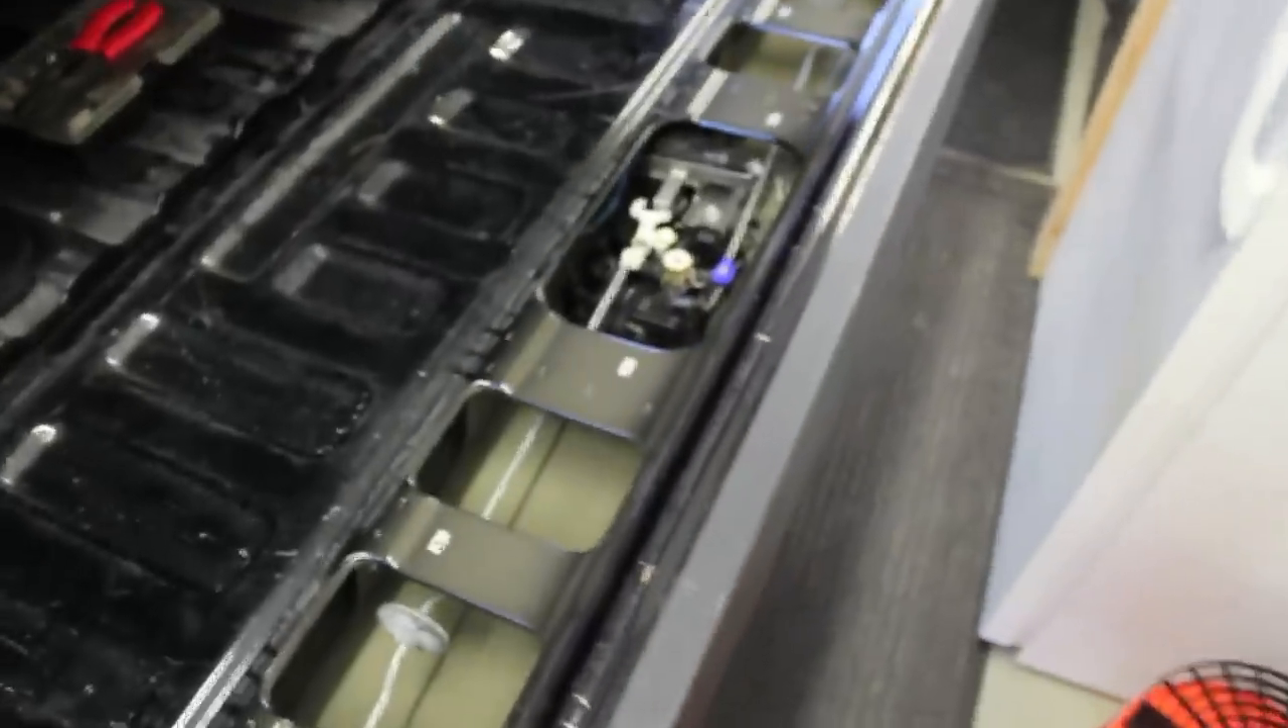I haven't put the panel back on the tailgate yet.